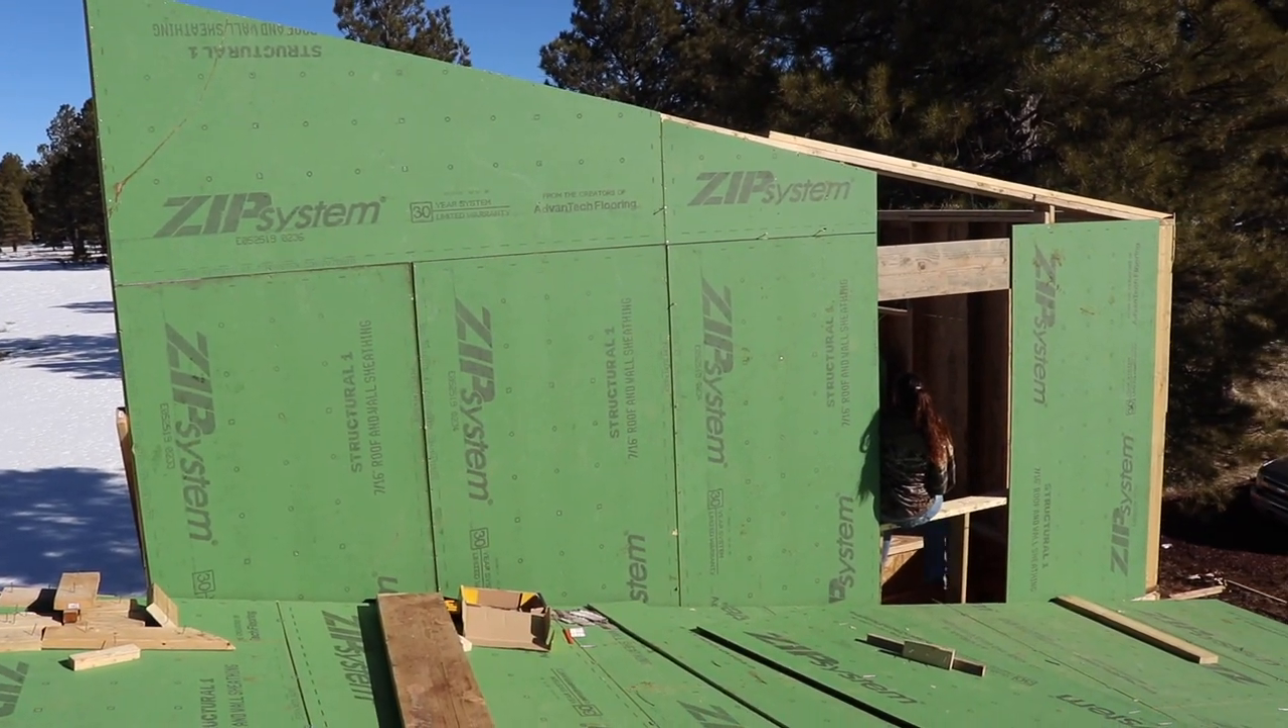I just have a couple more pieces to finish on the sheathing, and then we'll be done with it.